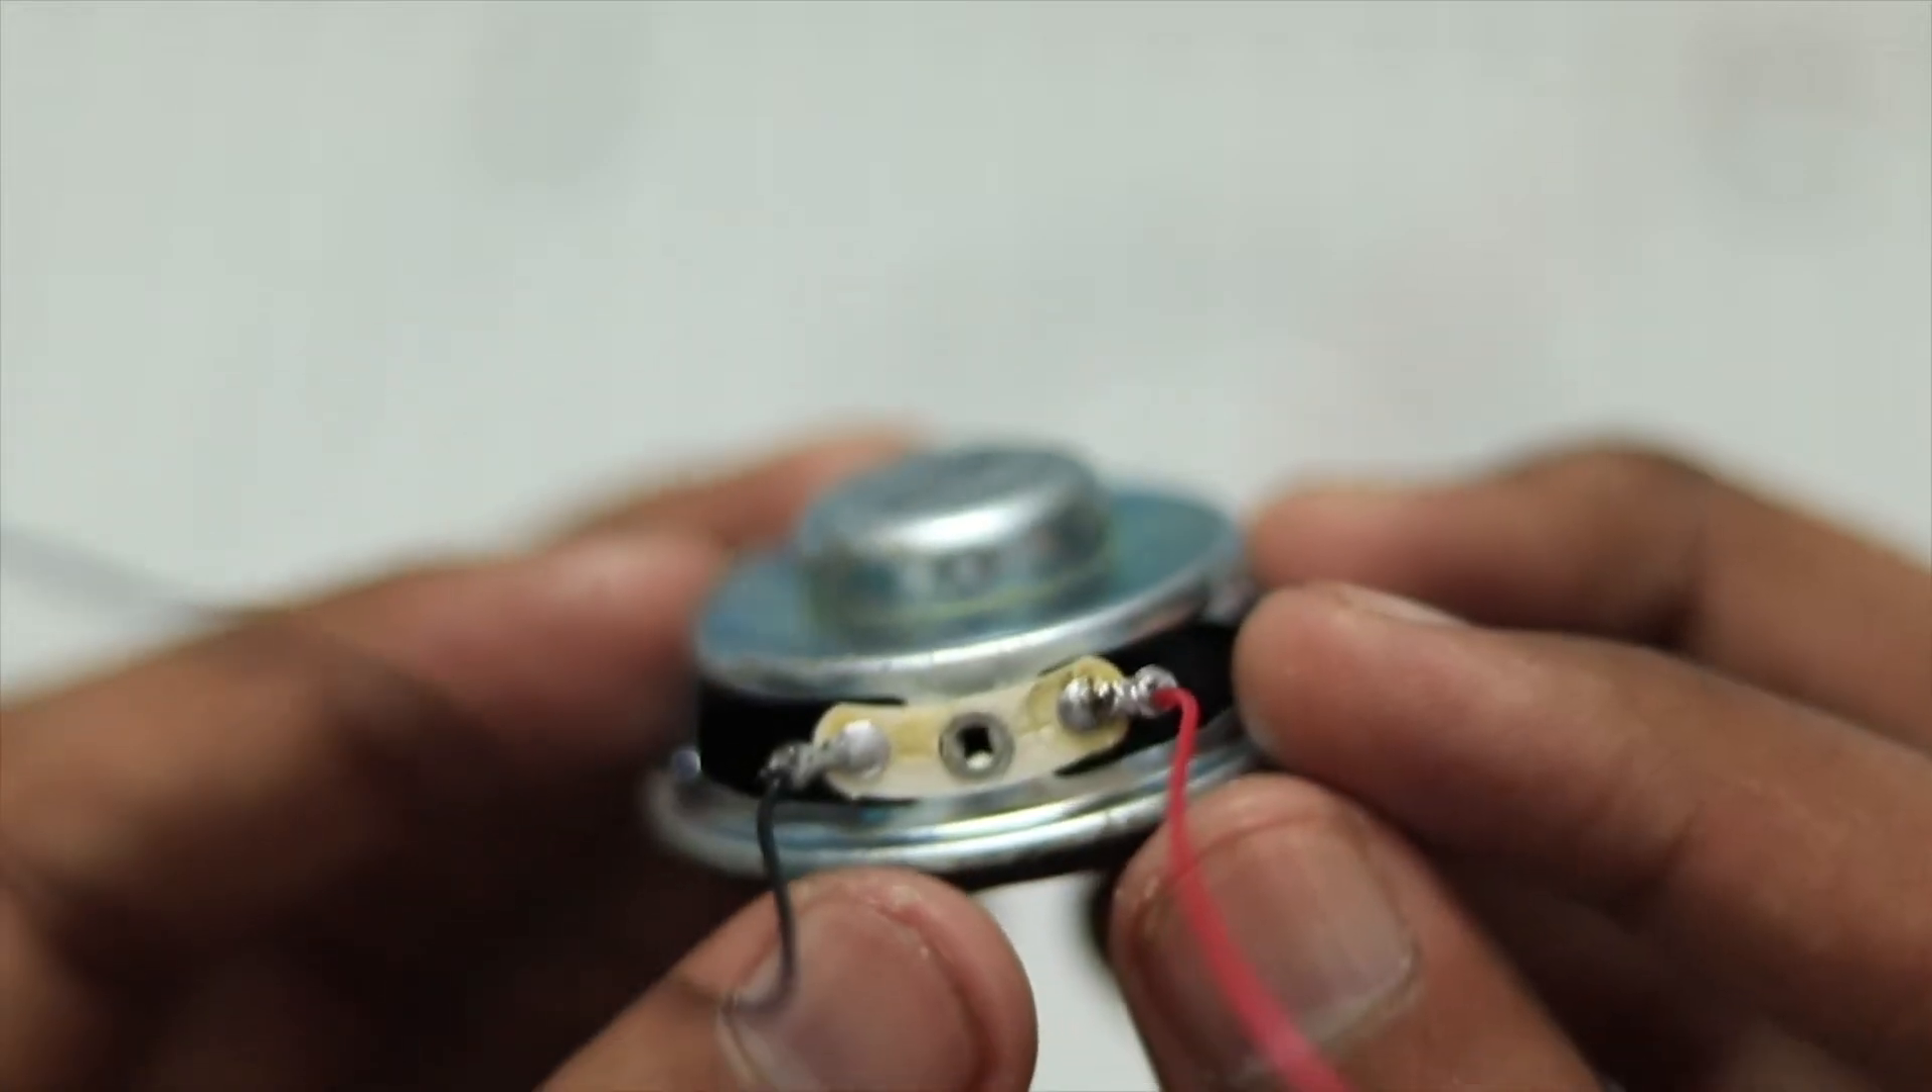So as you can see that I have soldered all the wires.